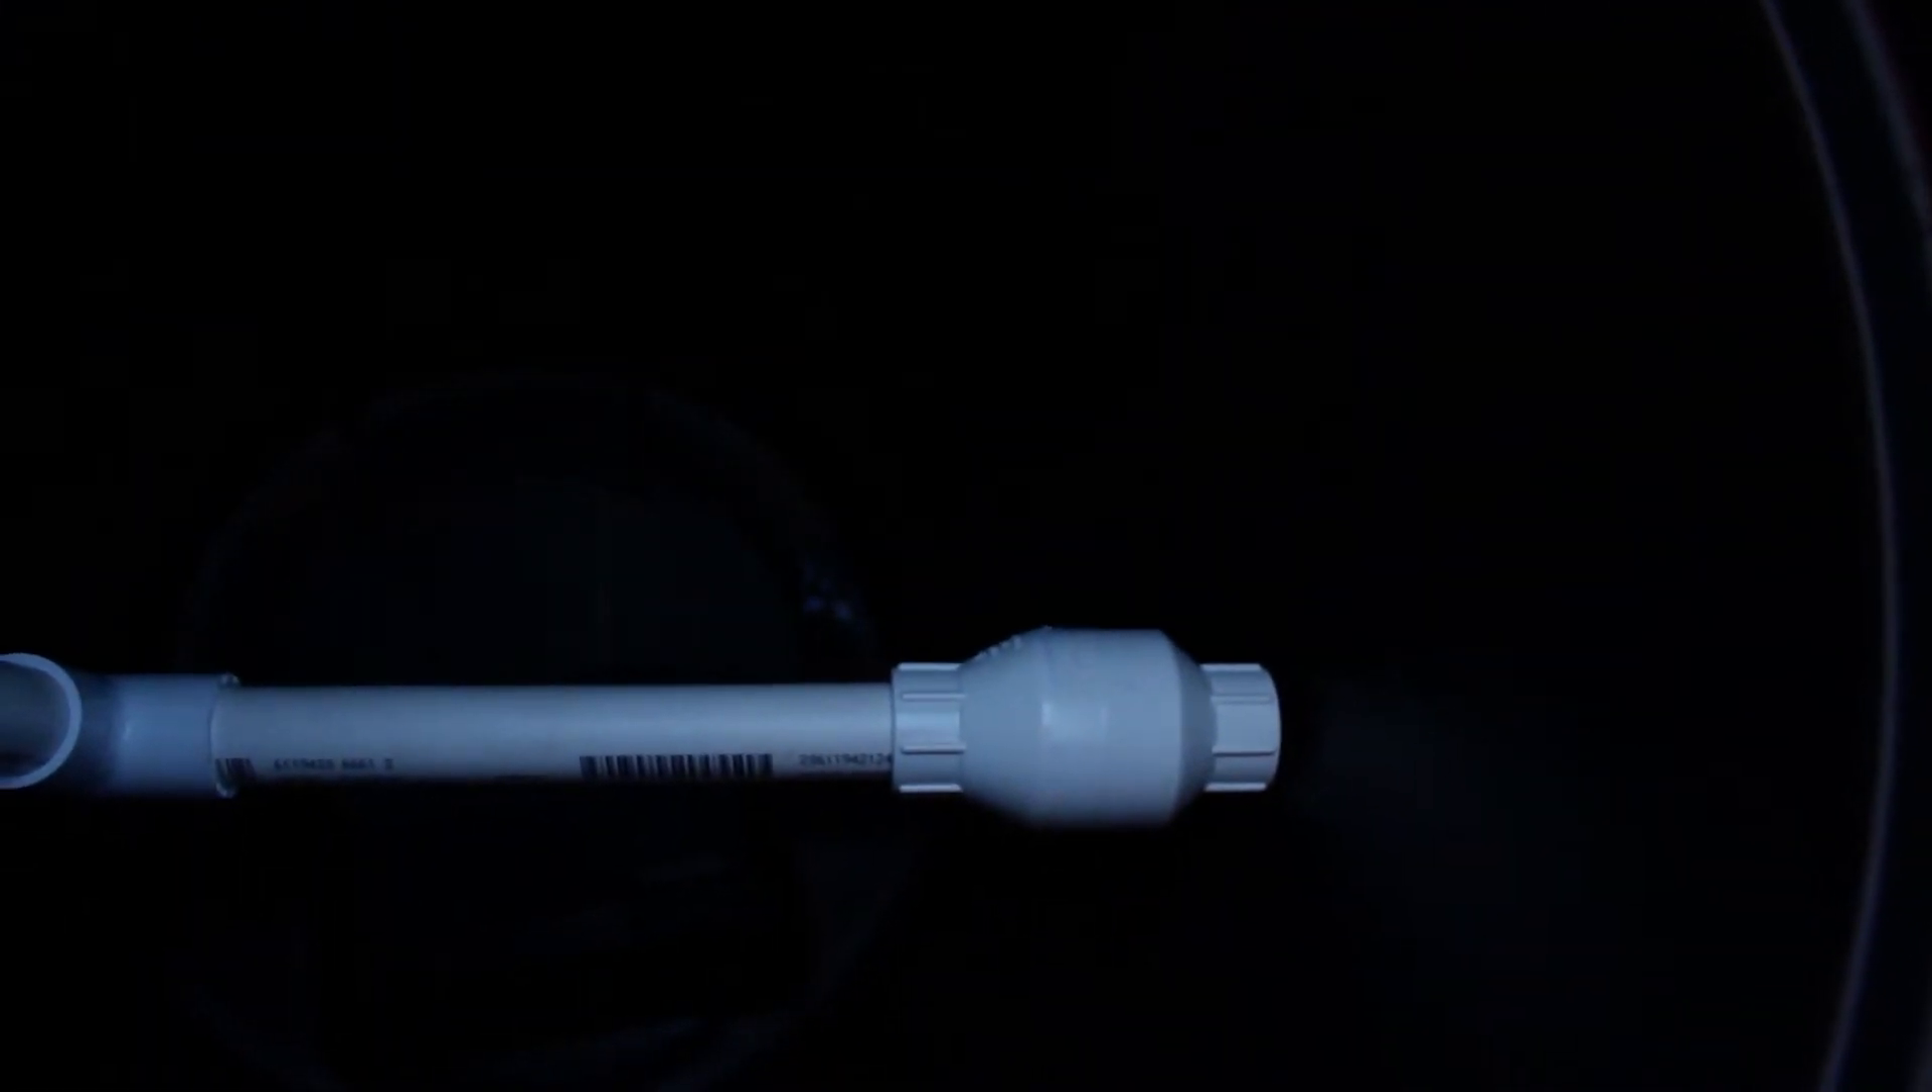You notice there's a space in between the check valve and the edge of the trash can.